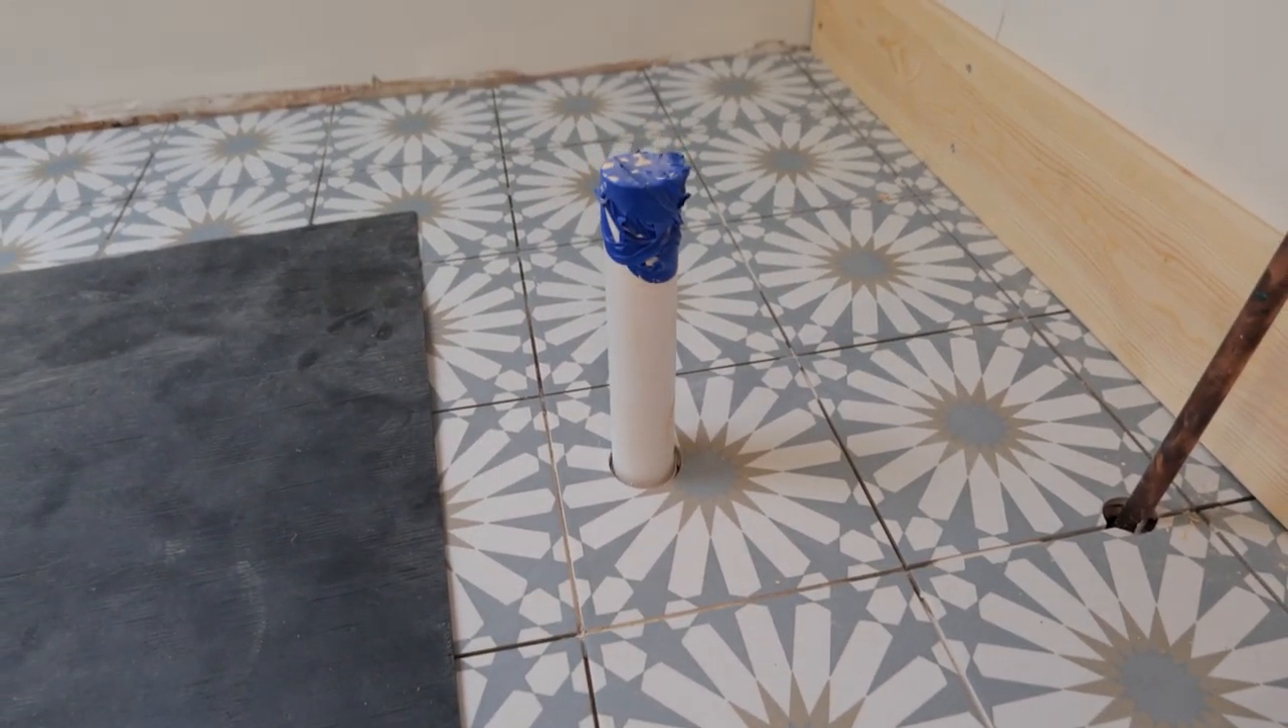As you can see down here we've got the waste pipe lined up poking through the floor.